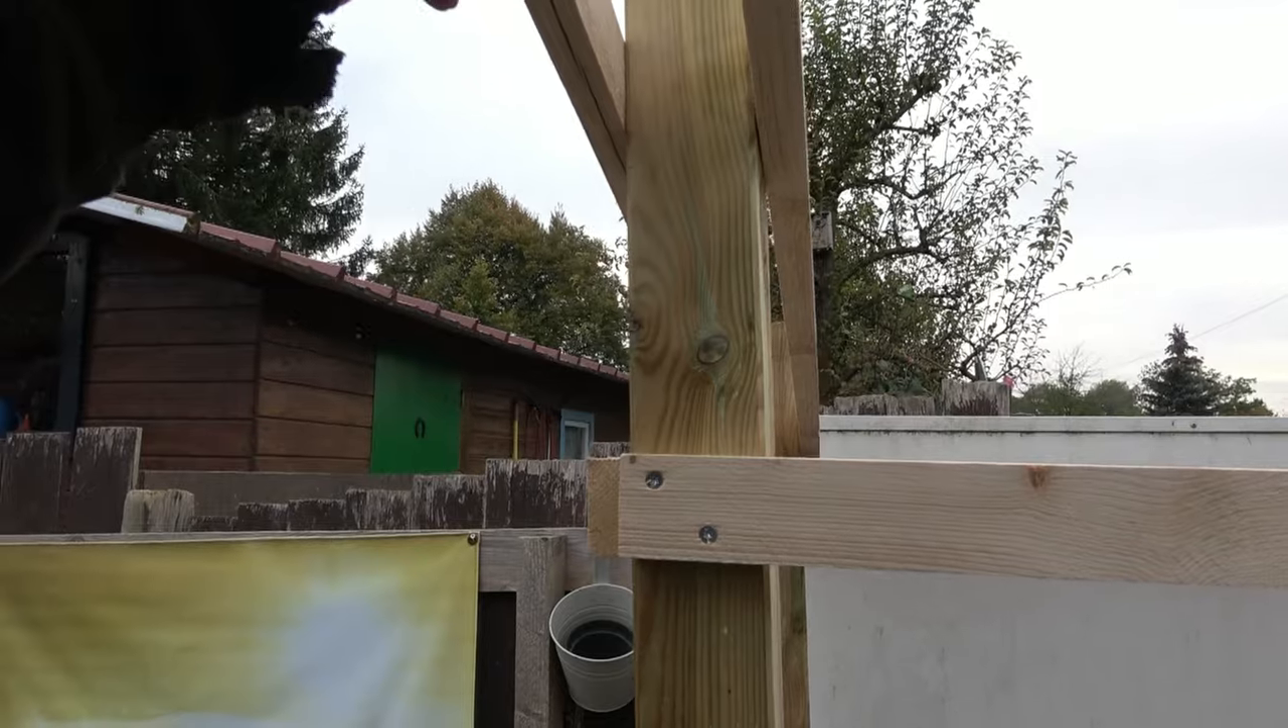Die leiste gefällt mir eigentlich gar nicht aber jetzt ist es schon dran und bleibt dran.